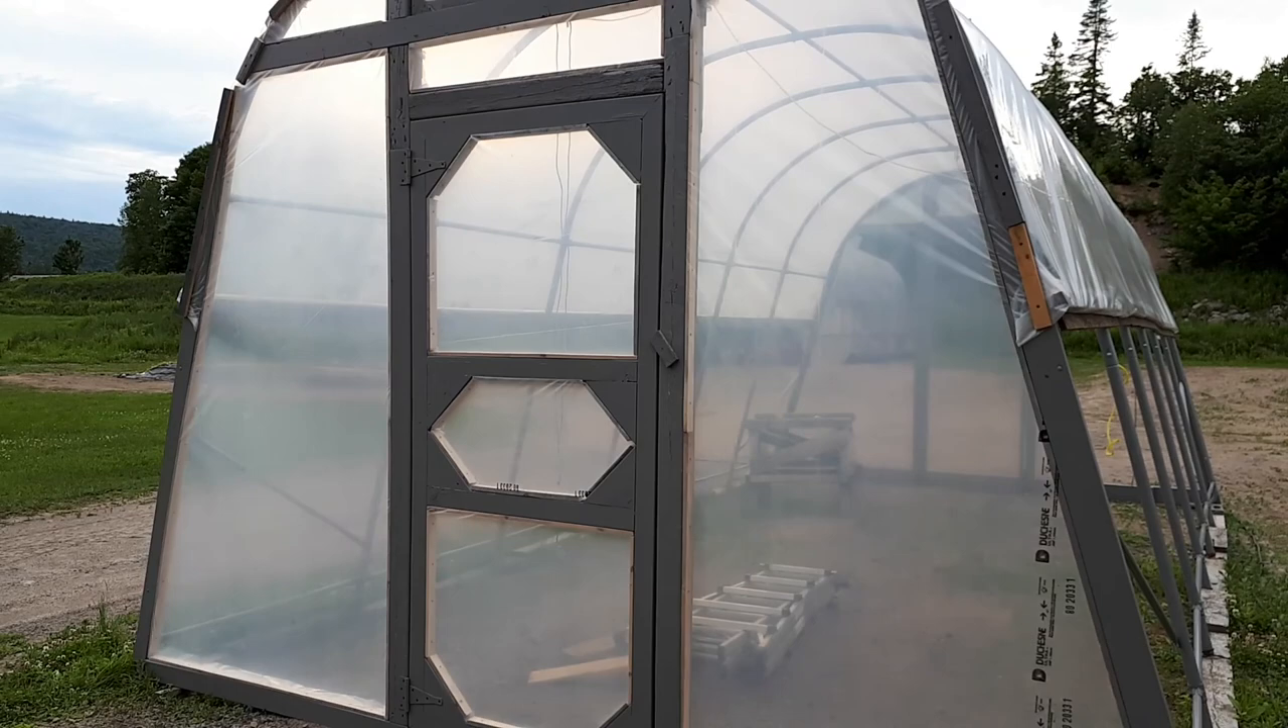So the front side of our greenhouse is enclosed. We just have to do the back end and the sides.